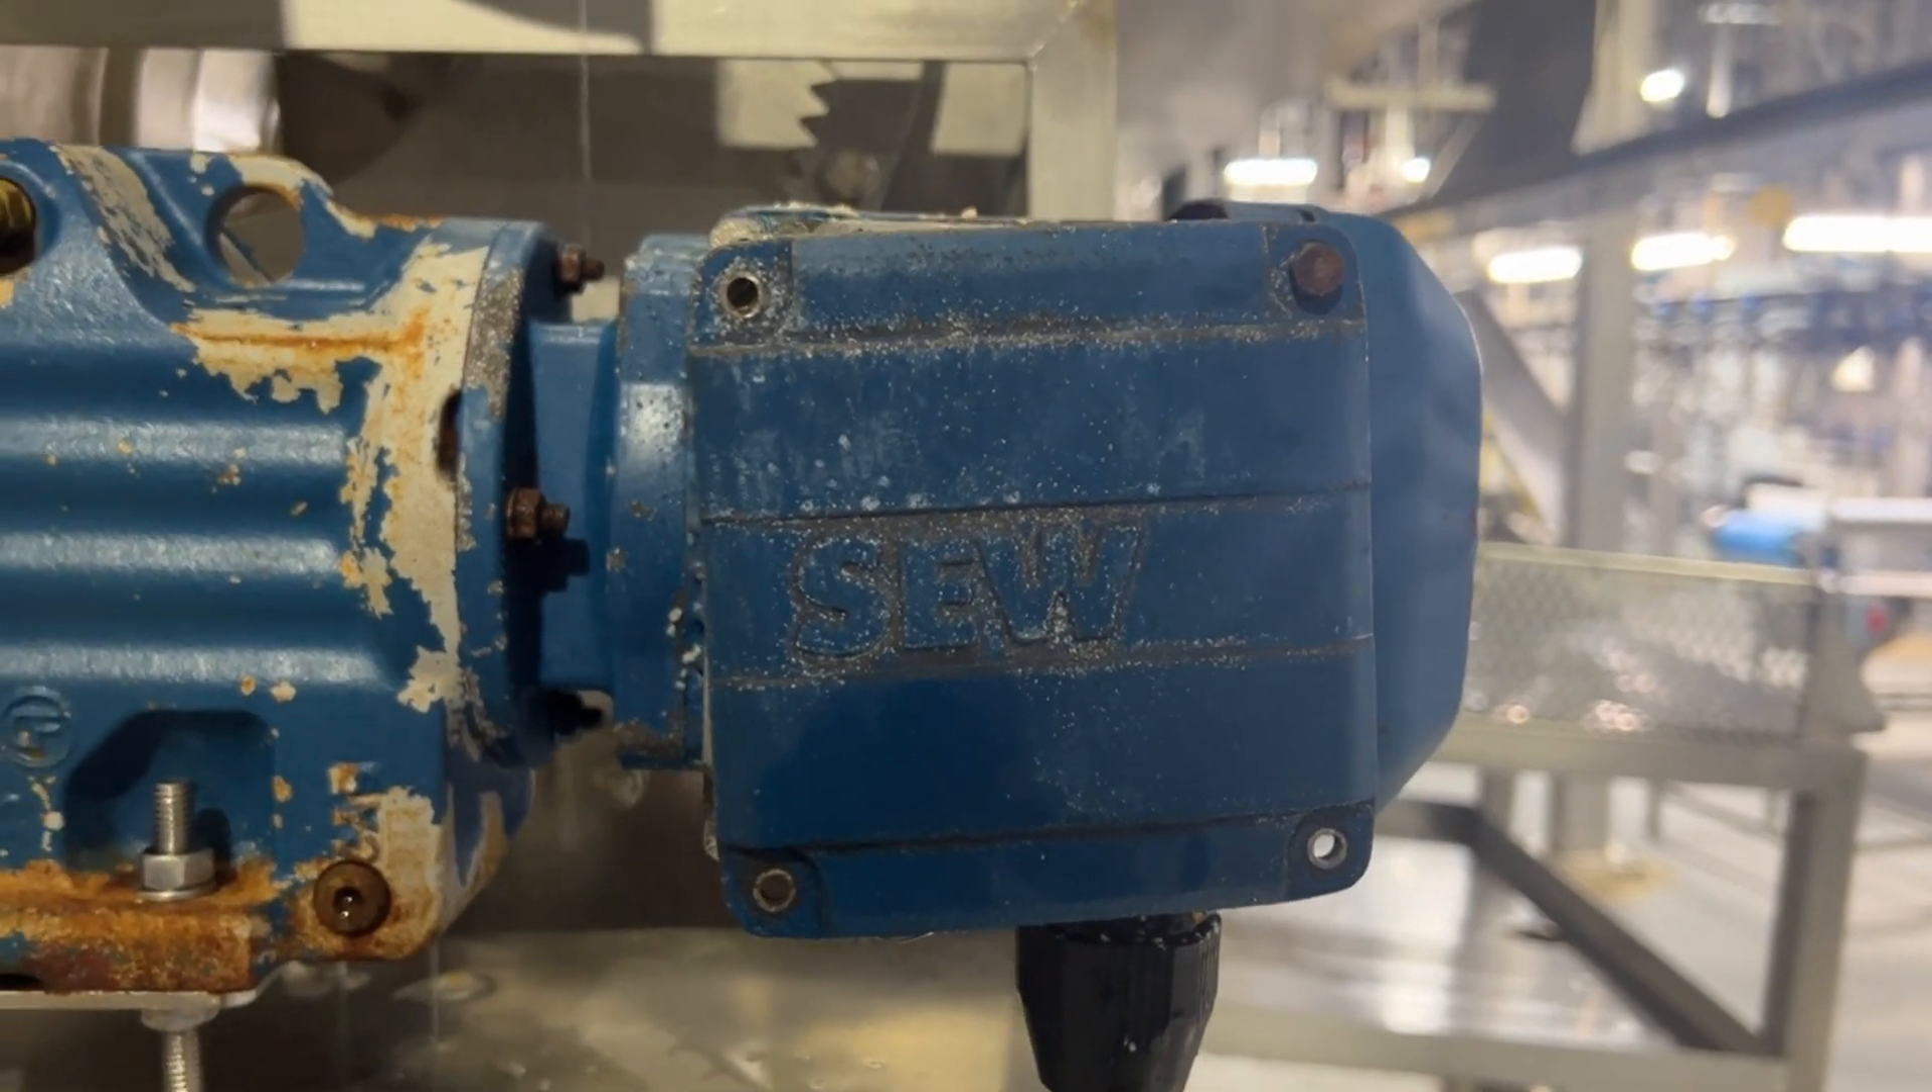I have removed all the screws. There's only one more left.